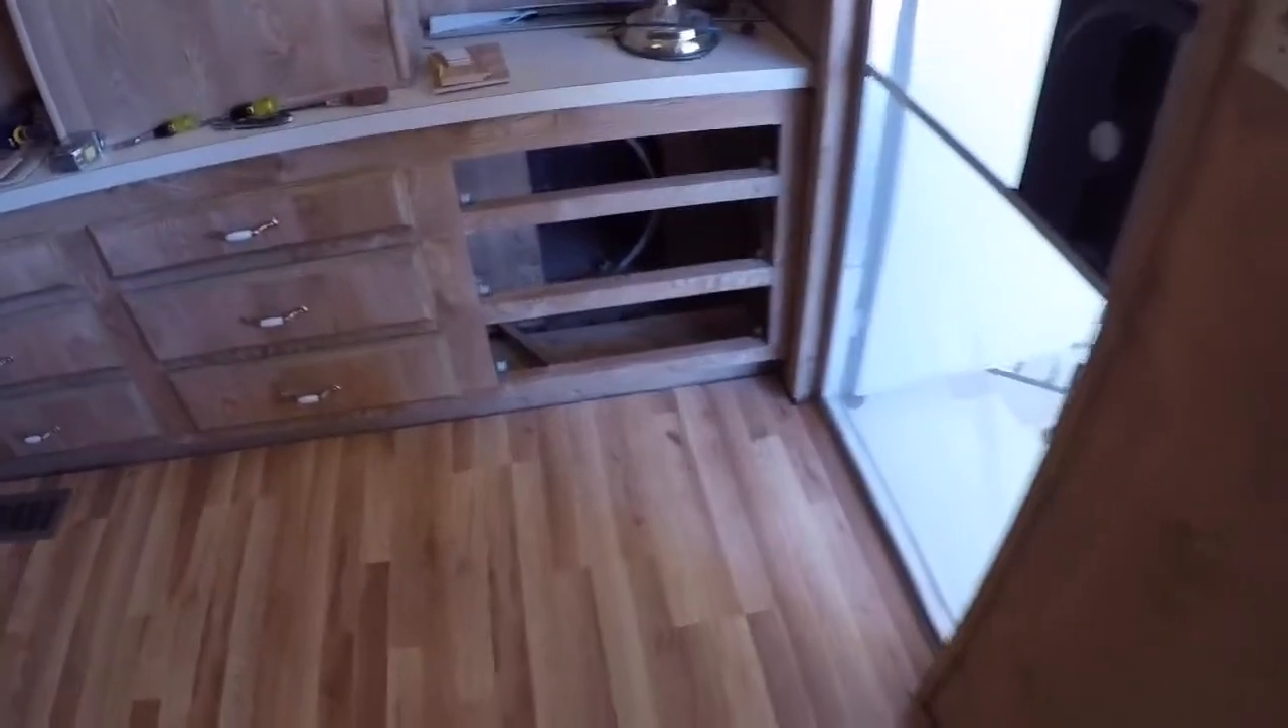We still haven't put these last three drawers in because we've got the plumbing for the for the bathtub right back in there.